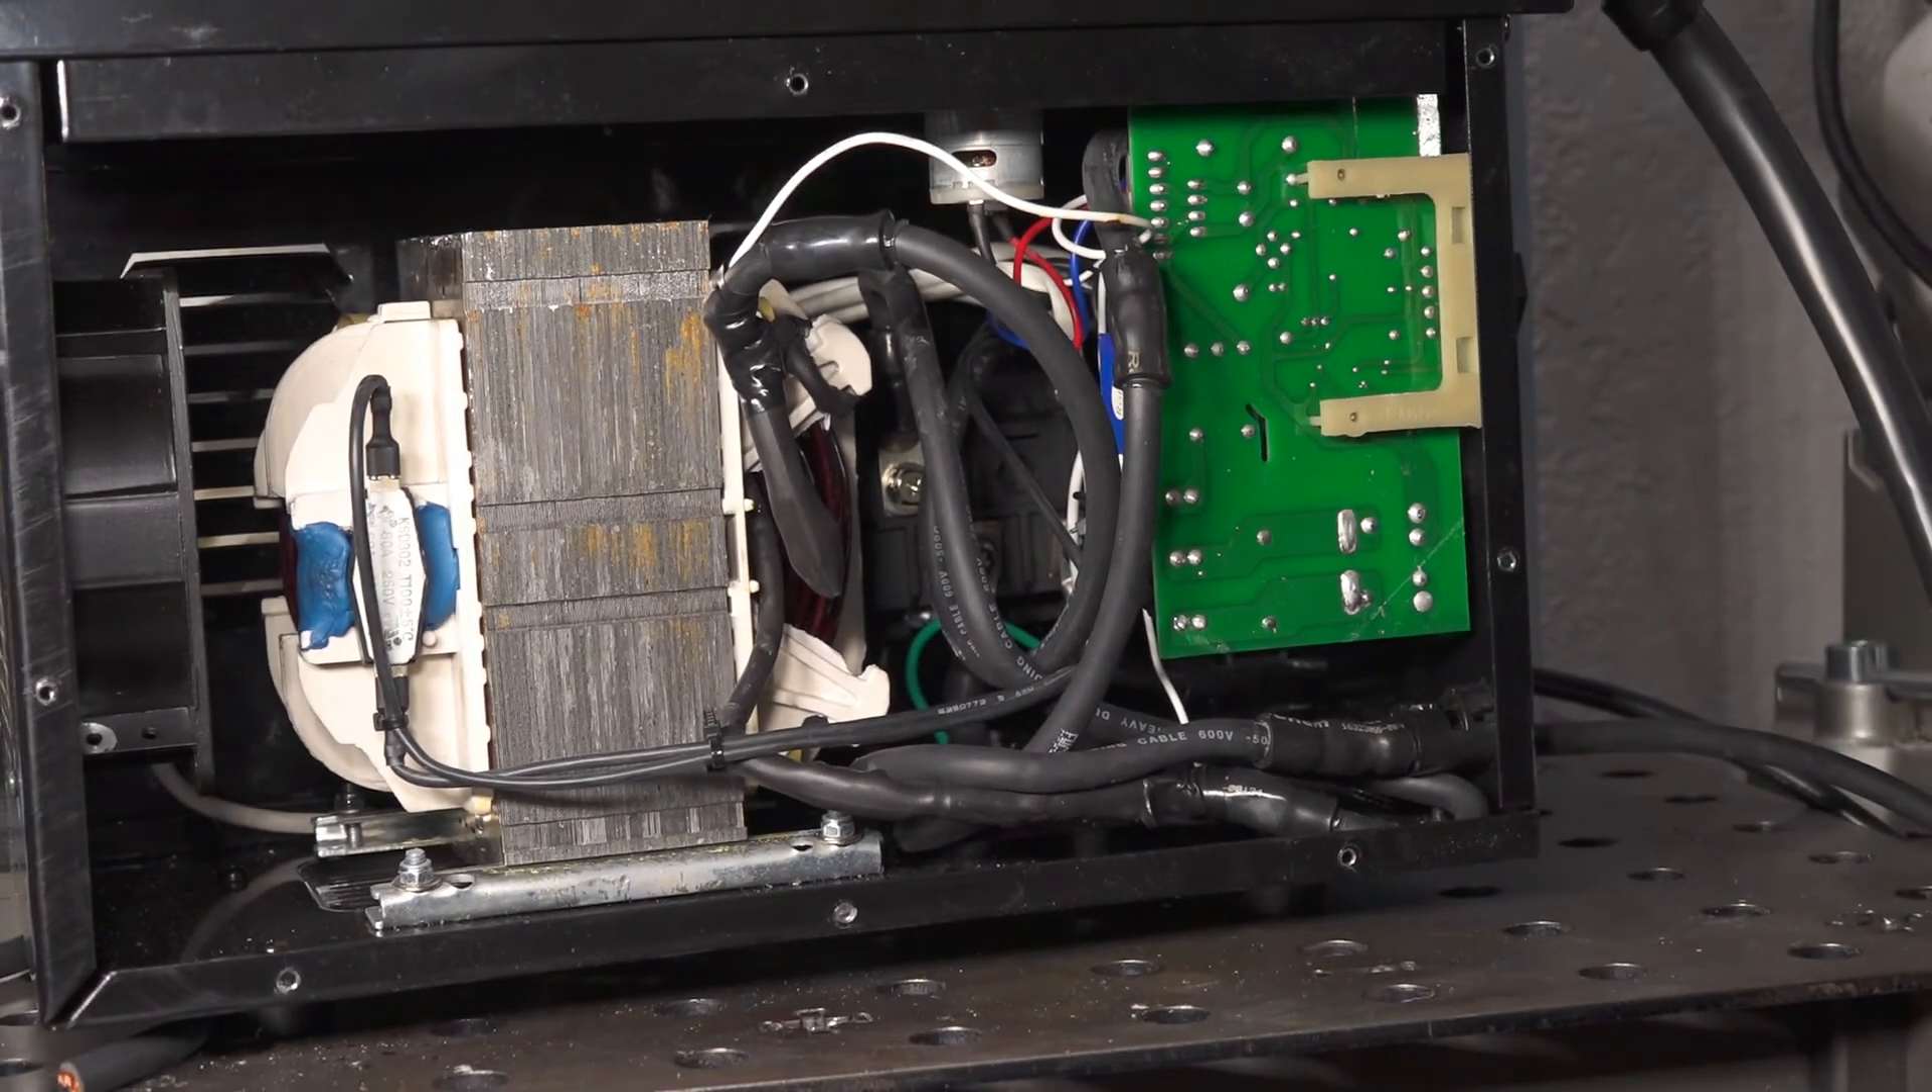So everything's wired up and ready to go I just have to put this last side panel on the welder and I will fire it up and do some testing see how it does.